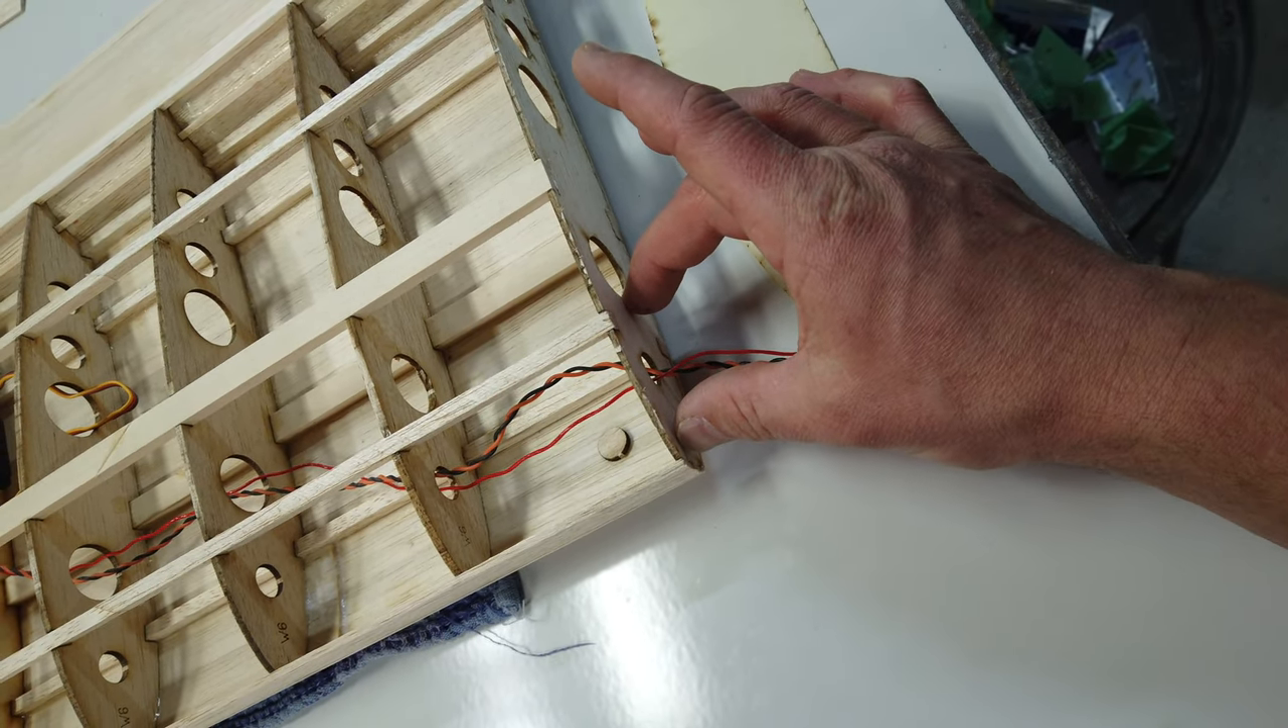We still do have this end cap, which needs to go on.